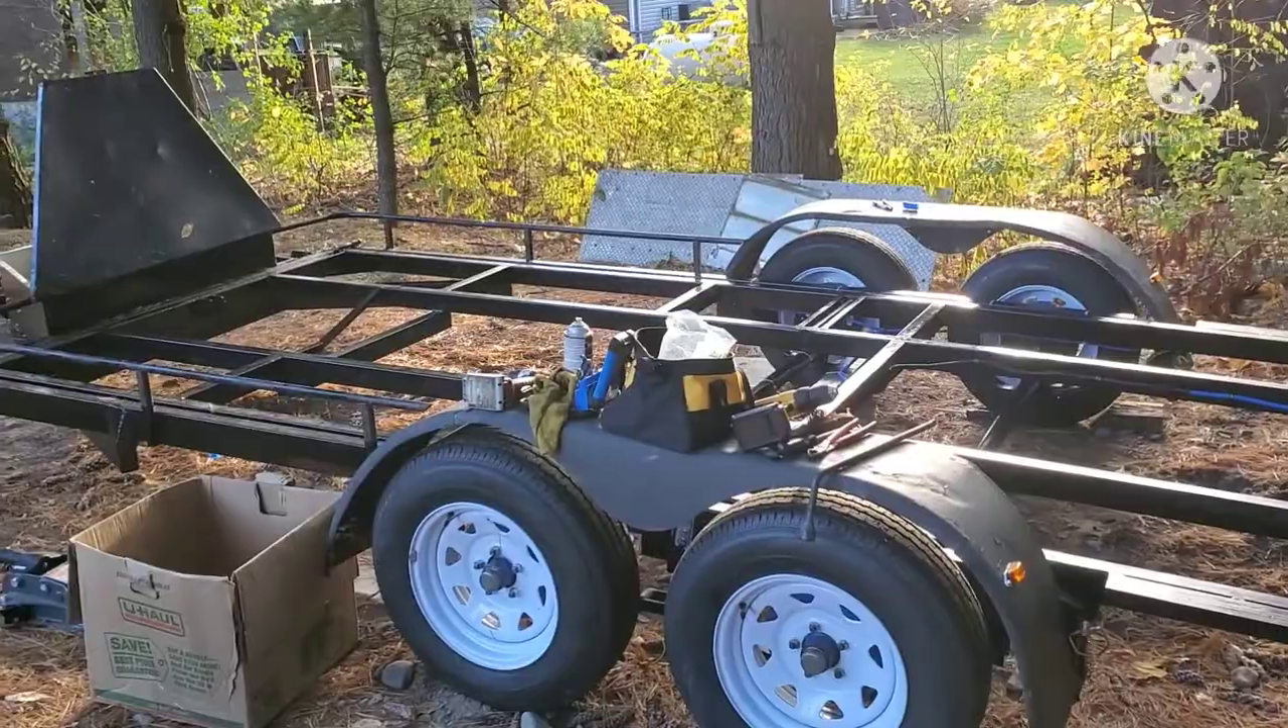I just gotta put the floor on.